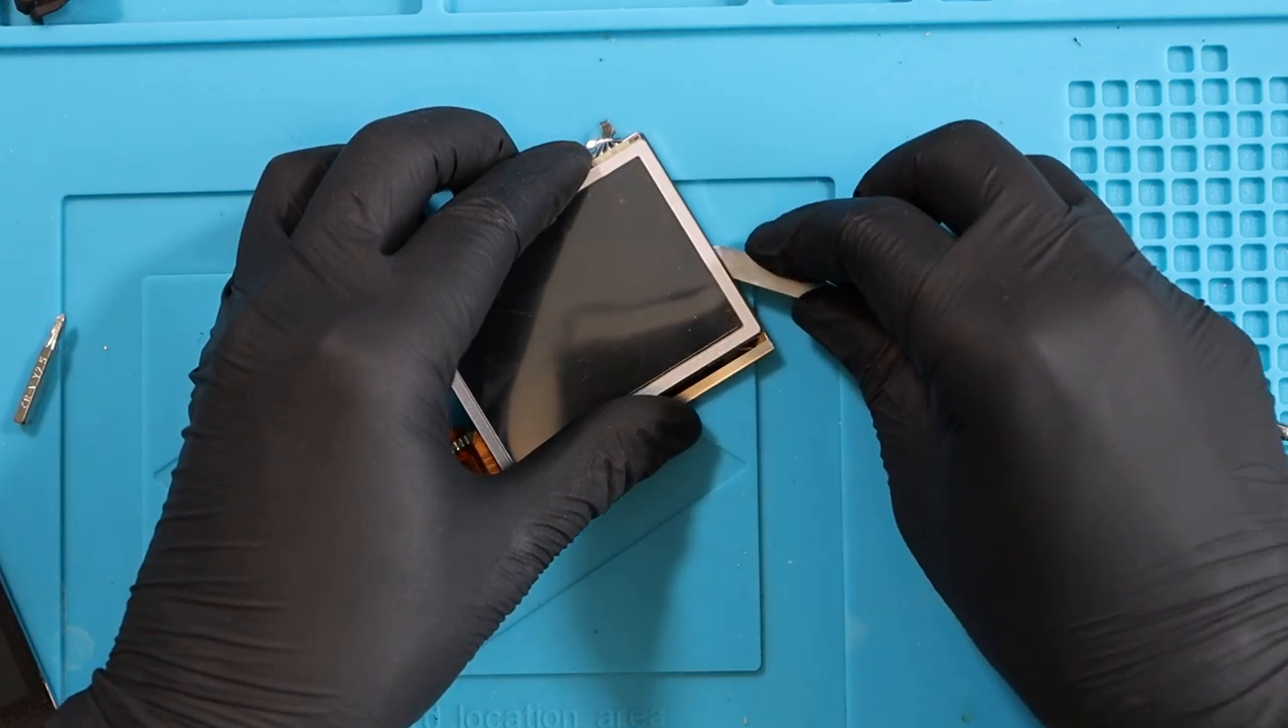Okay, so I've removed the bottom screen out of this Nintendo DS Lite.